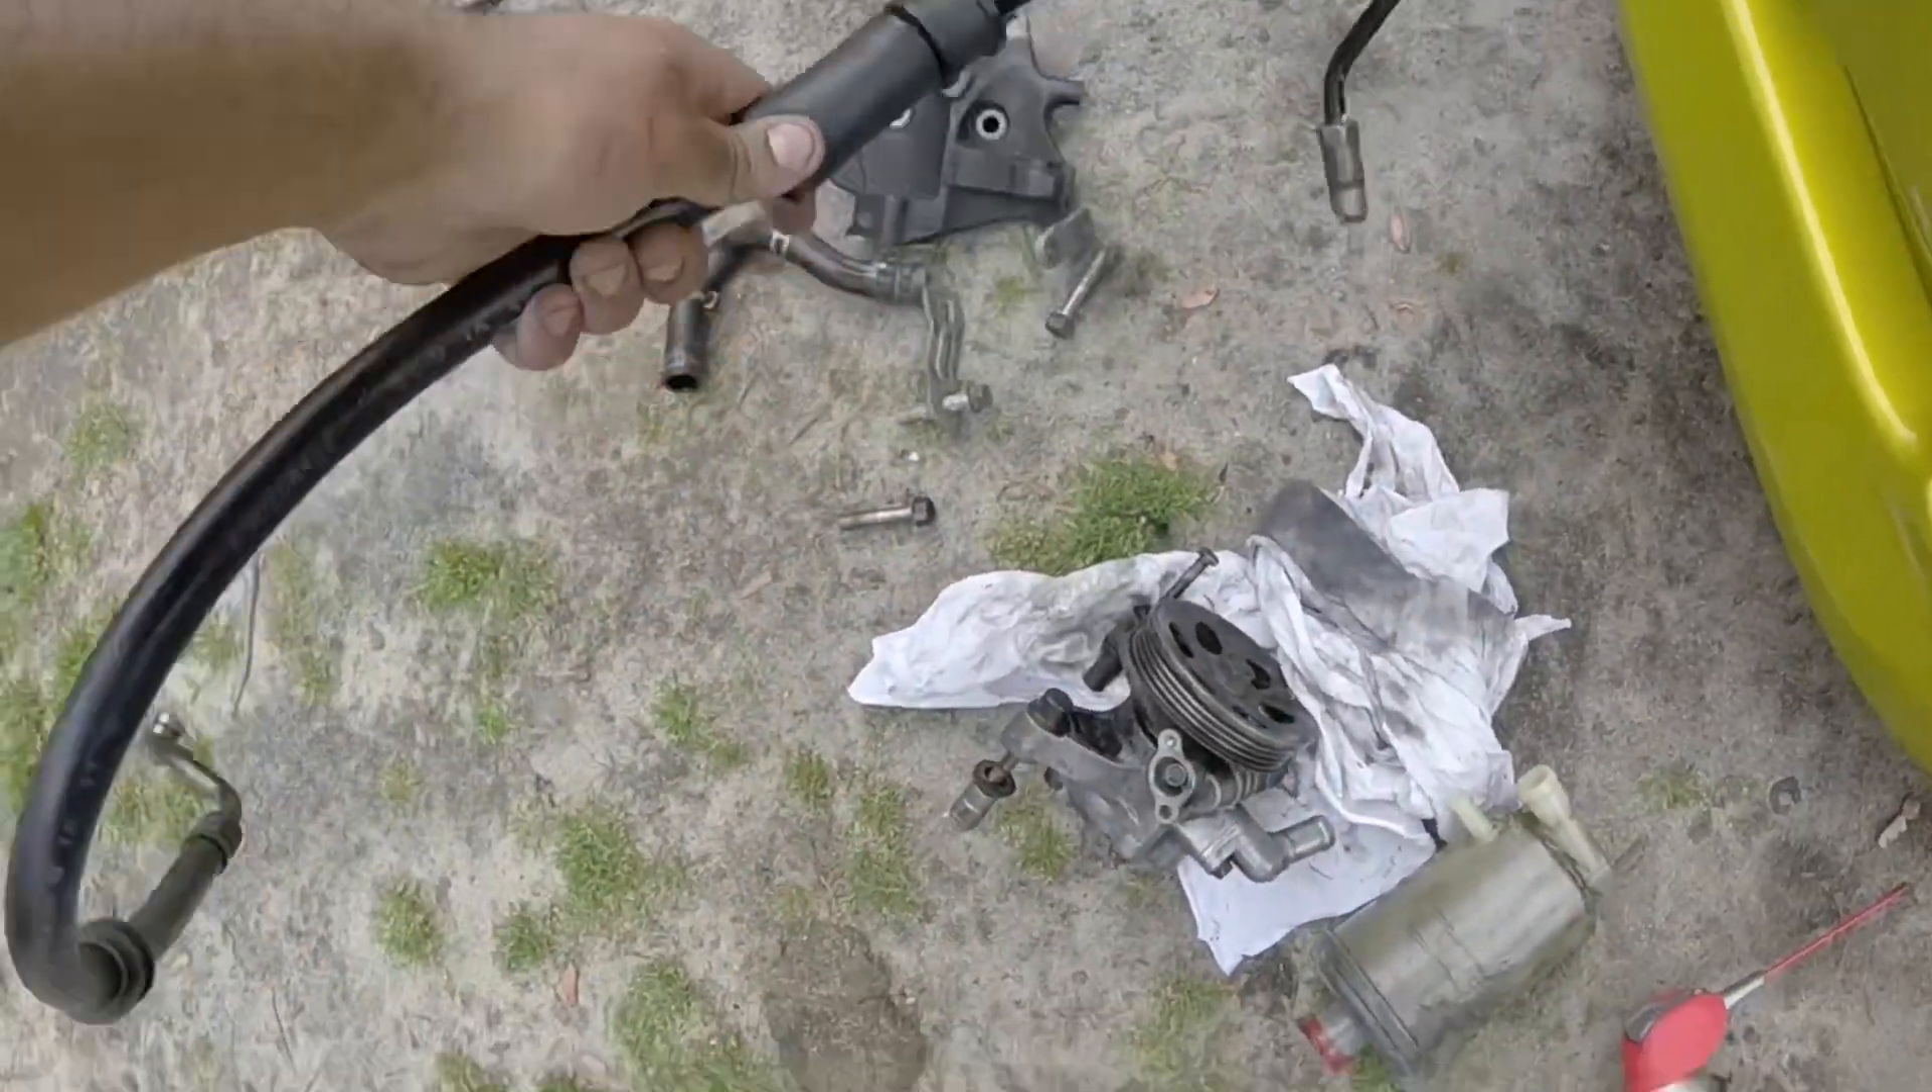So here's the reservoir that's out, the pump and pulley that's out, and this is the high pressure line.